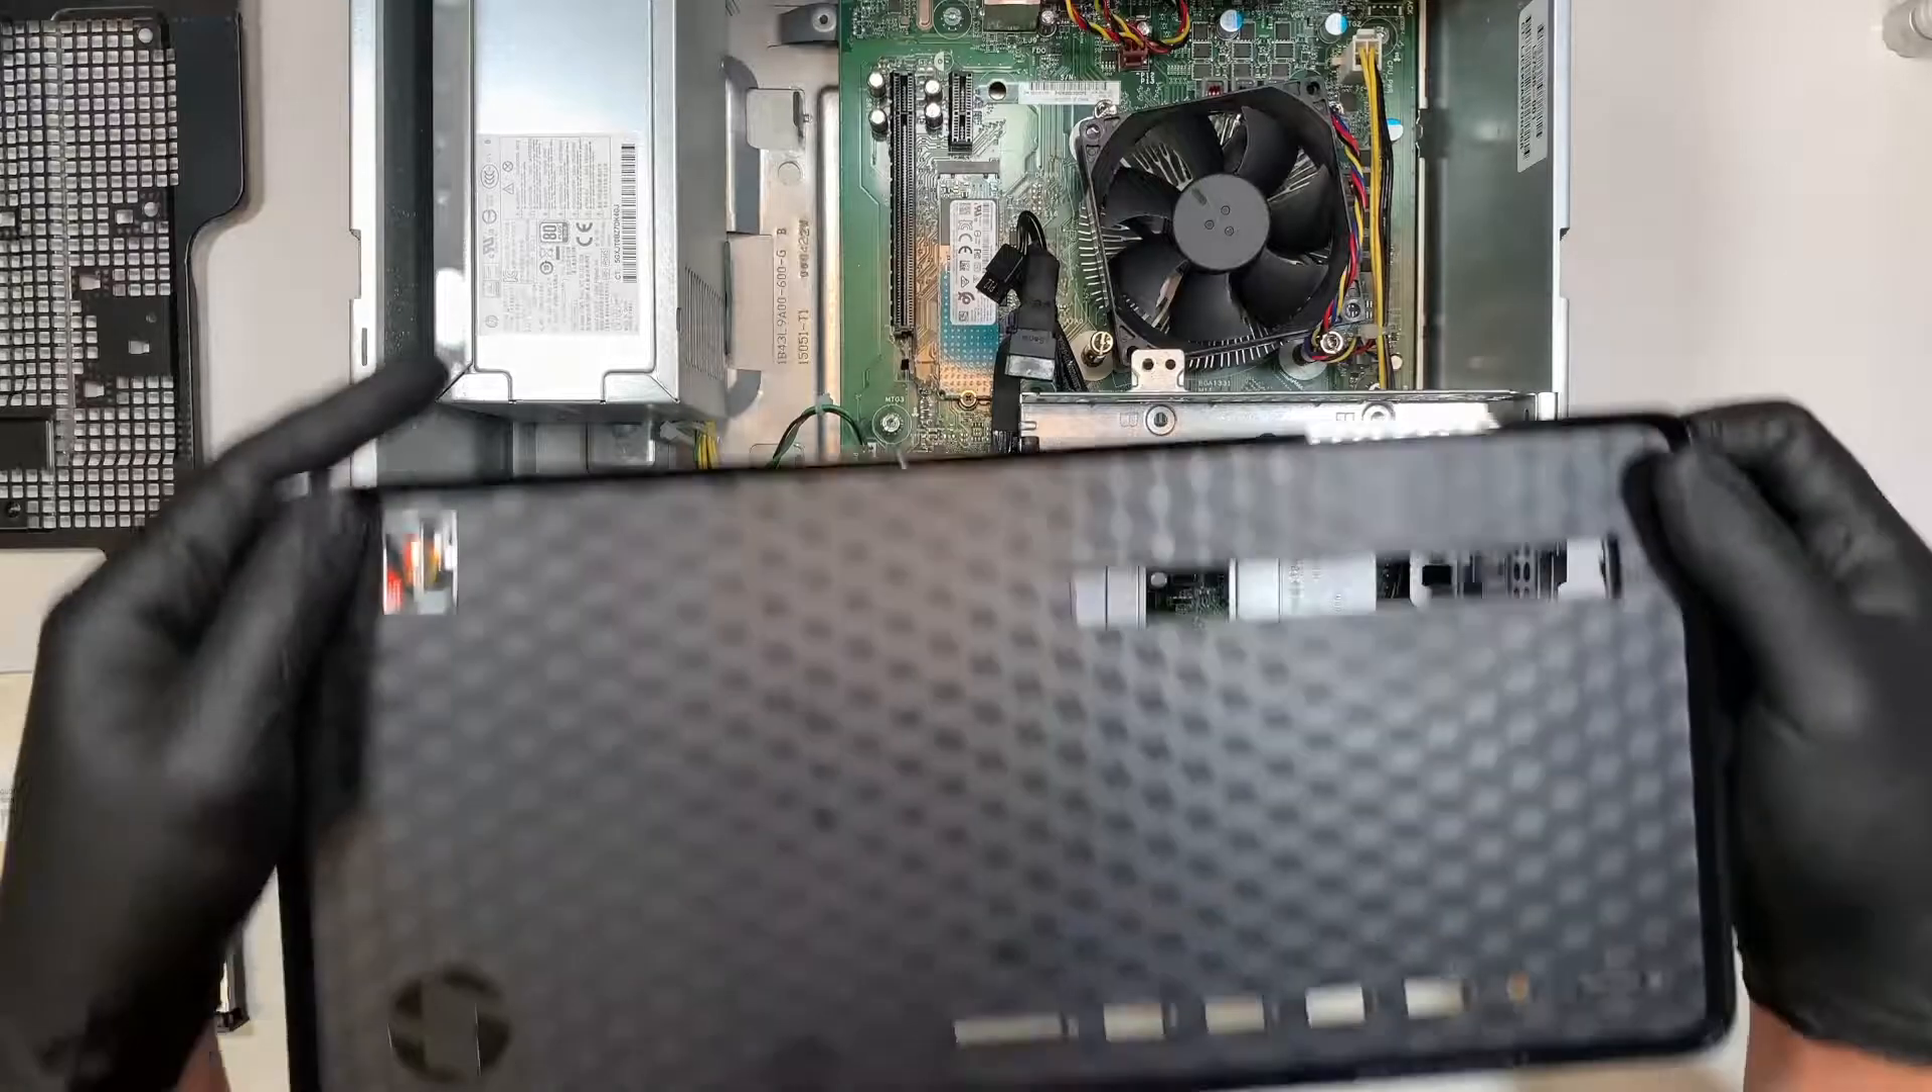And that's how you remove the front panel.